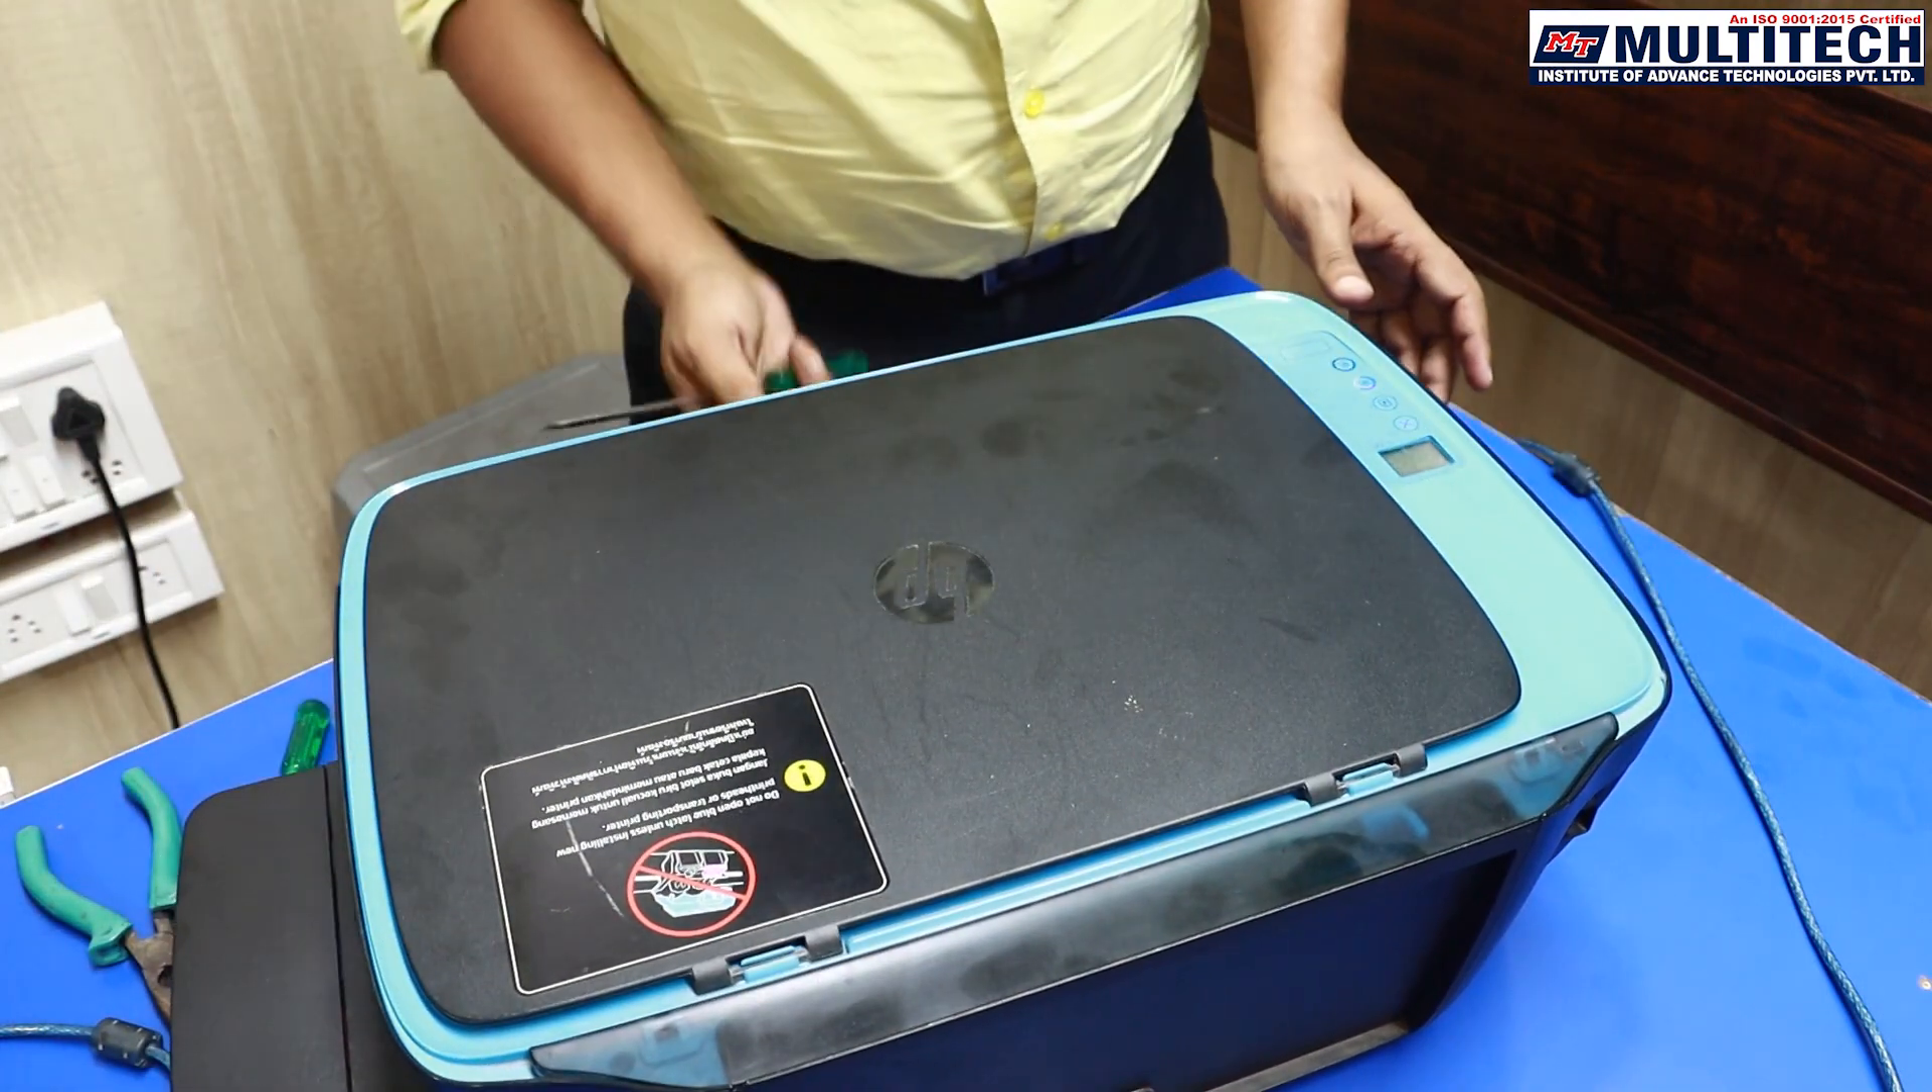तो देखिए टॉप कवर को भी हमने लगा दिया है।